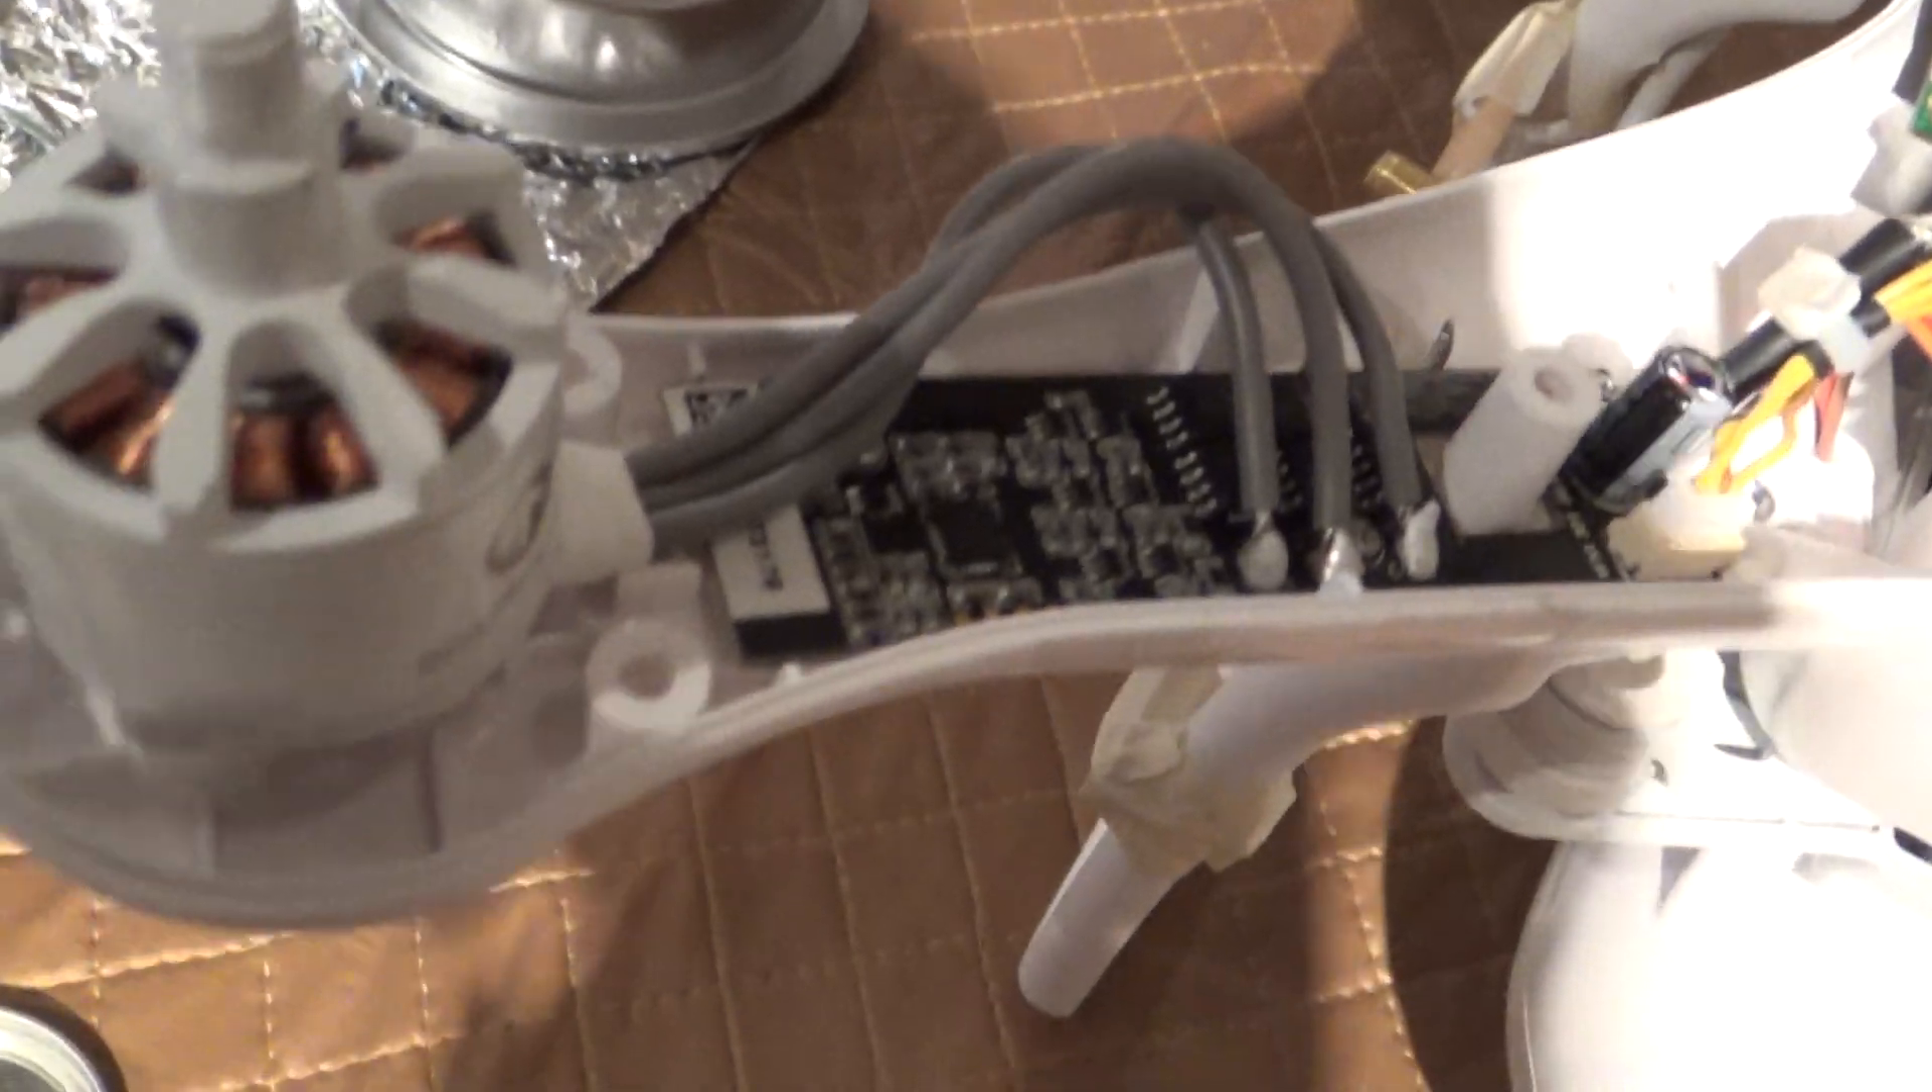This is a completed installation of one of my motors.